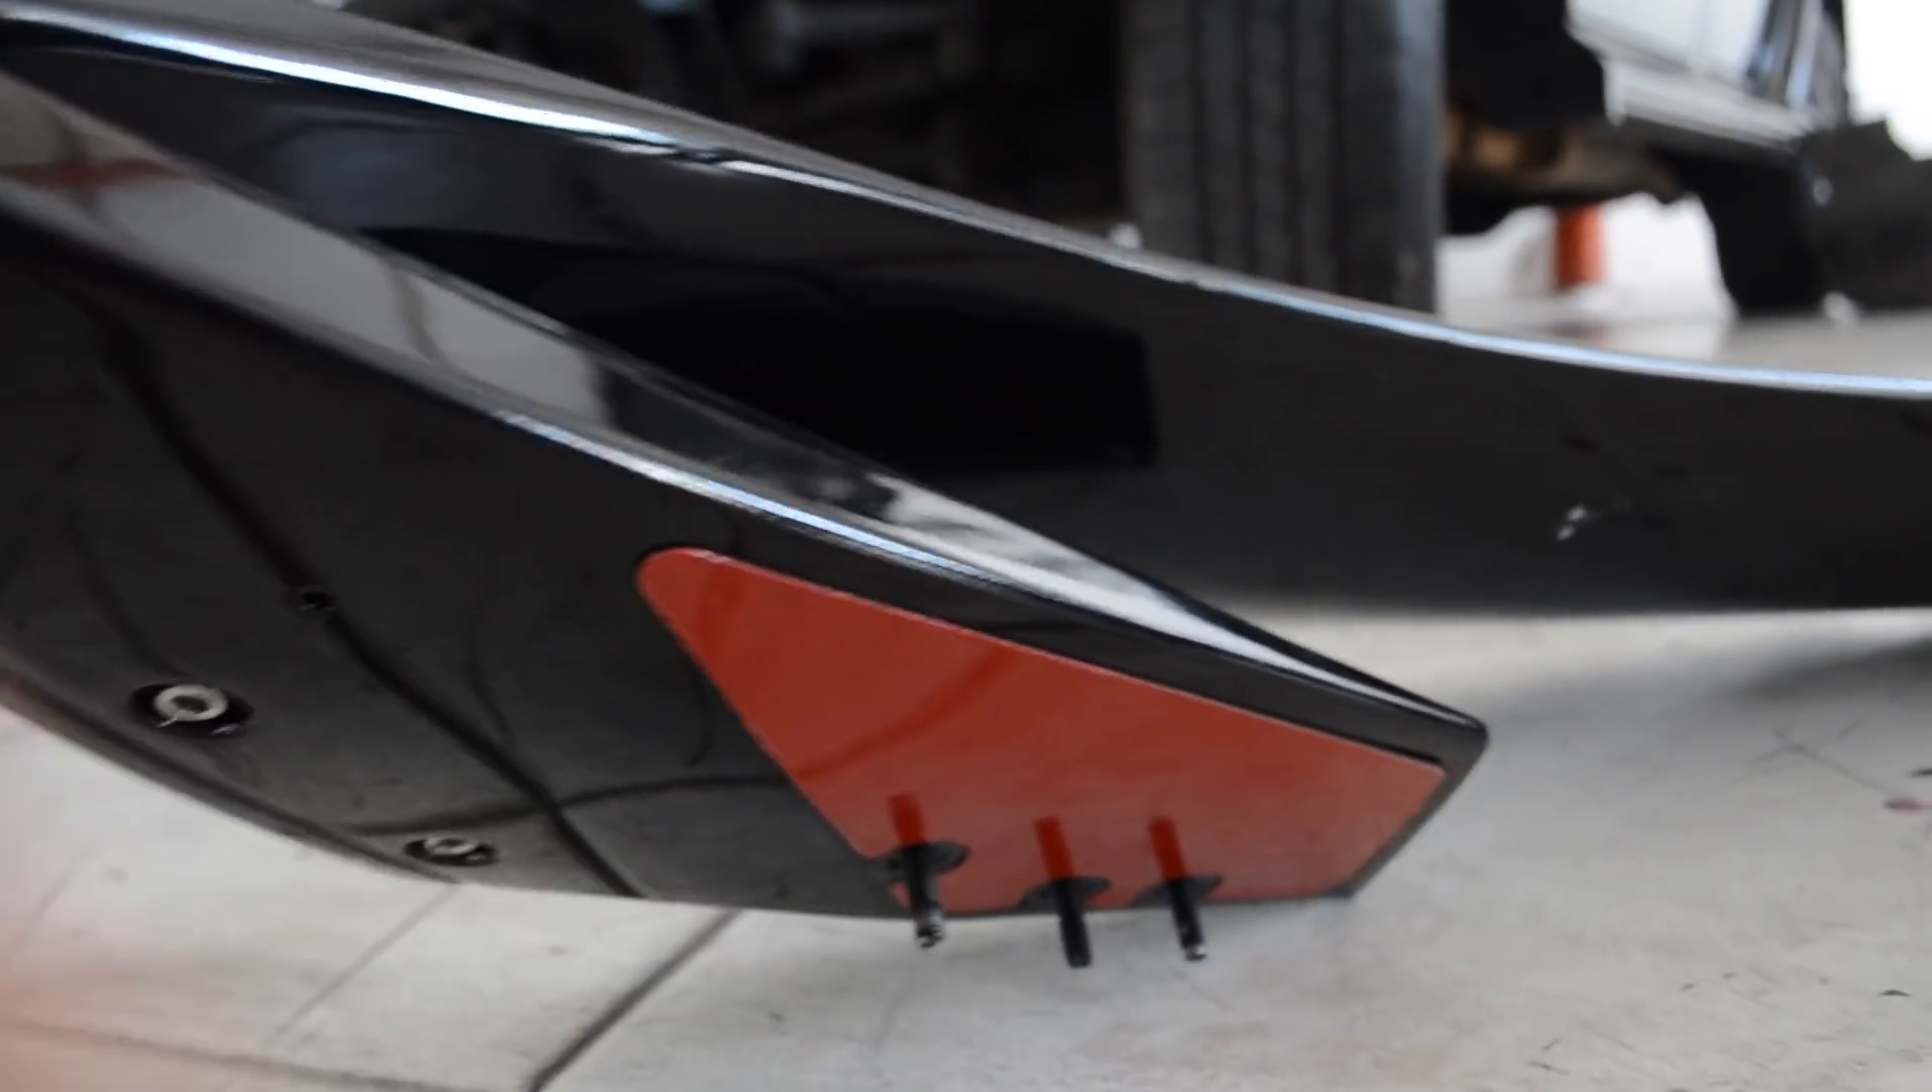Ahora el alerón trae los tres tornillos aquí los podemos ver ya puestos sobre el alerón.